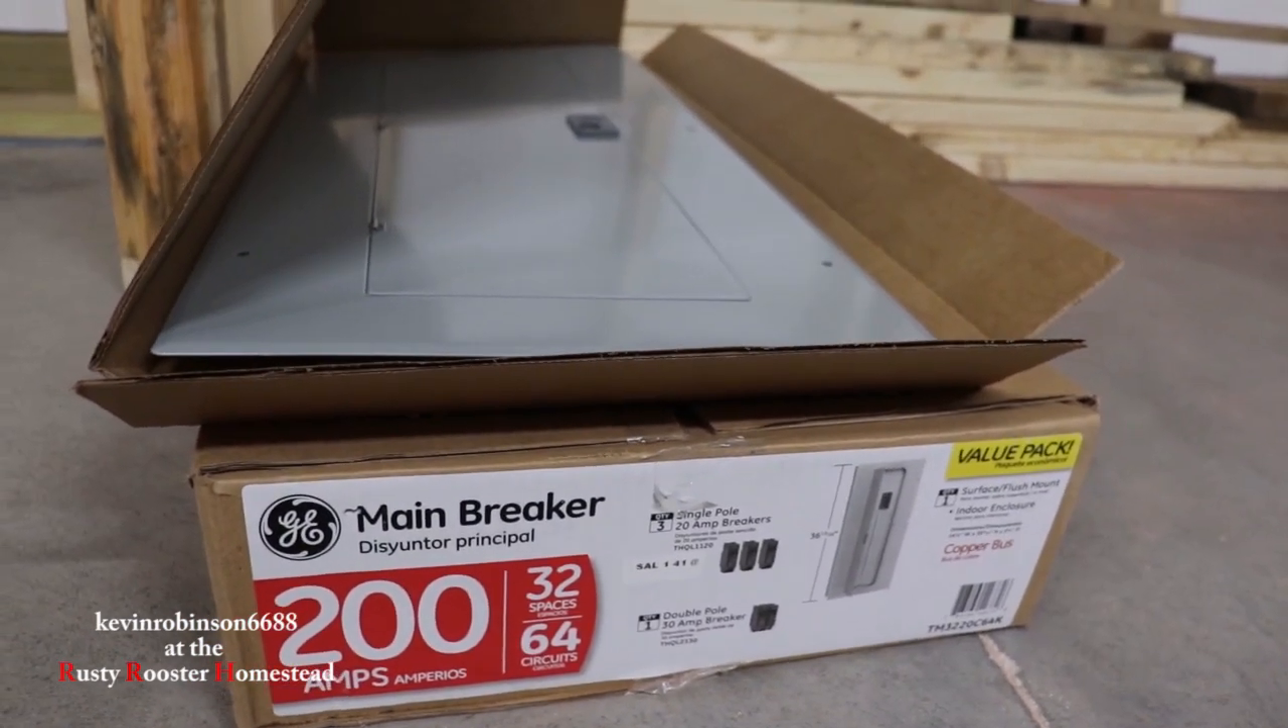We still got the box to put up.